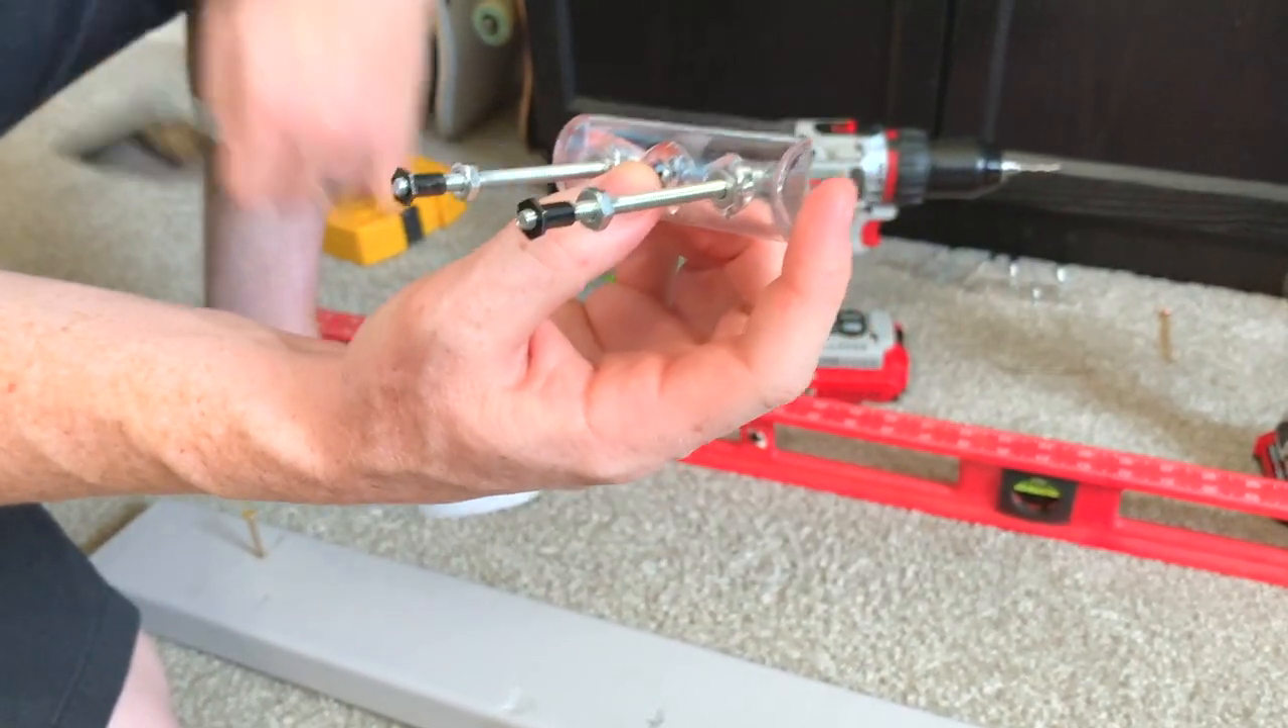I have my screw pushed through the plastic already that's going to be what's going to secure the plastic here to the board here.